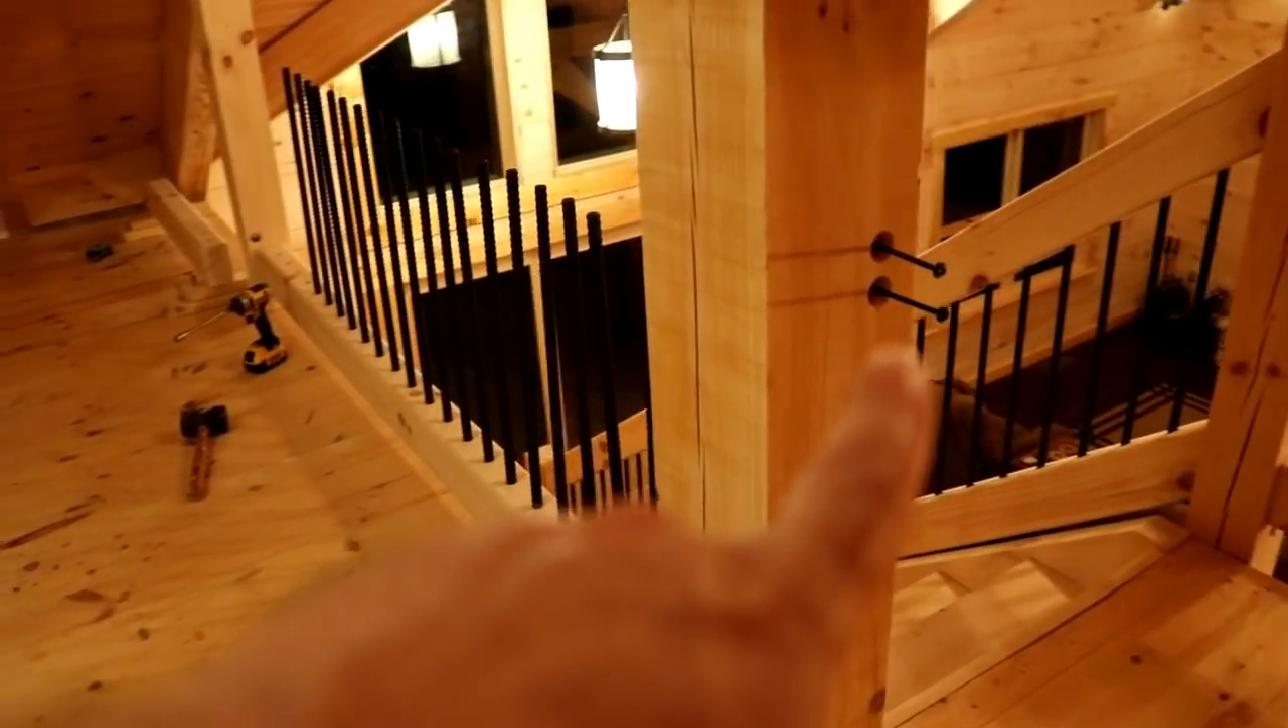On this handrail you can tell it's not complete yet we actually have our bottom rail in and then we've started driving our rebar in there.